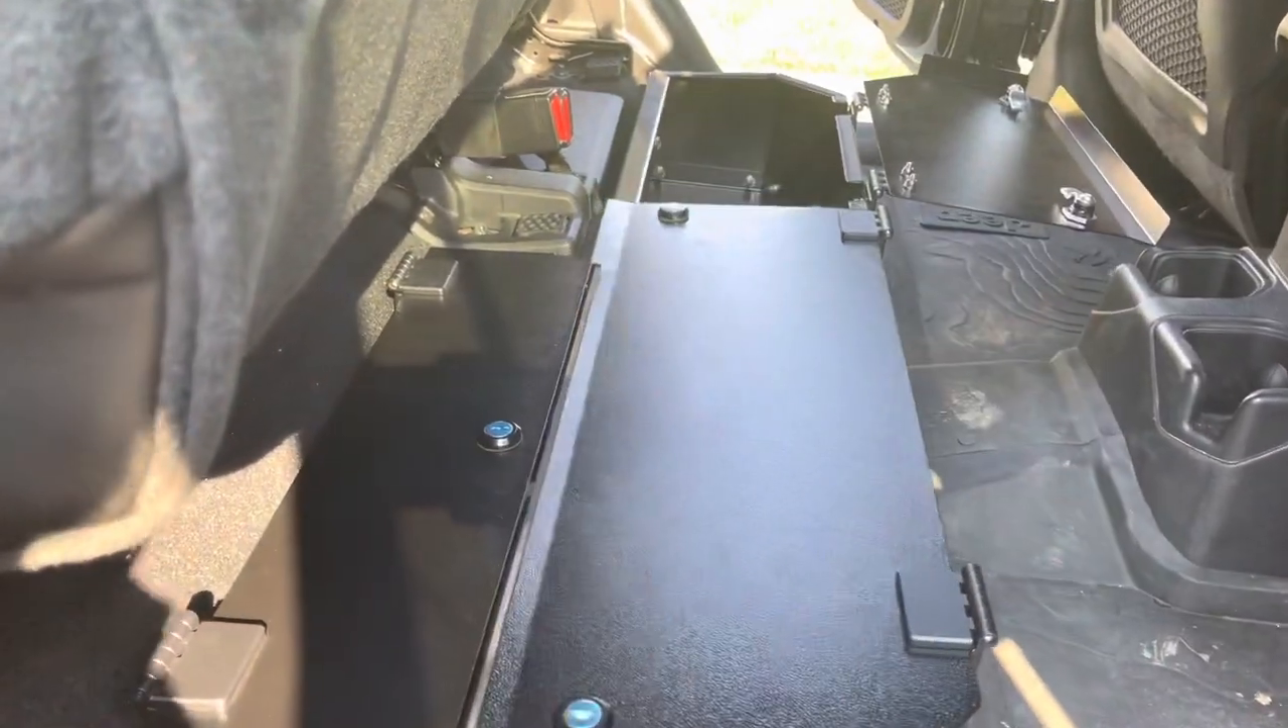And just like that, this box is now installed.